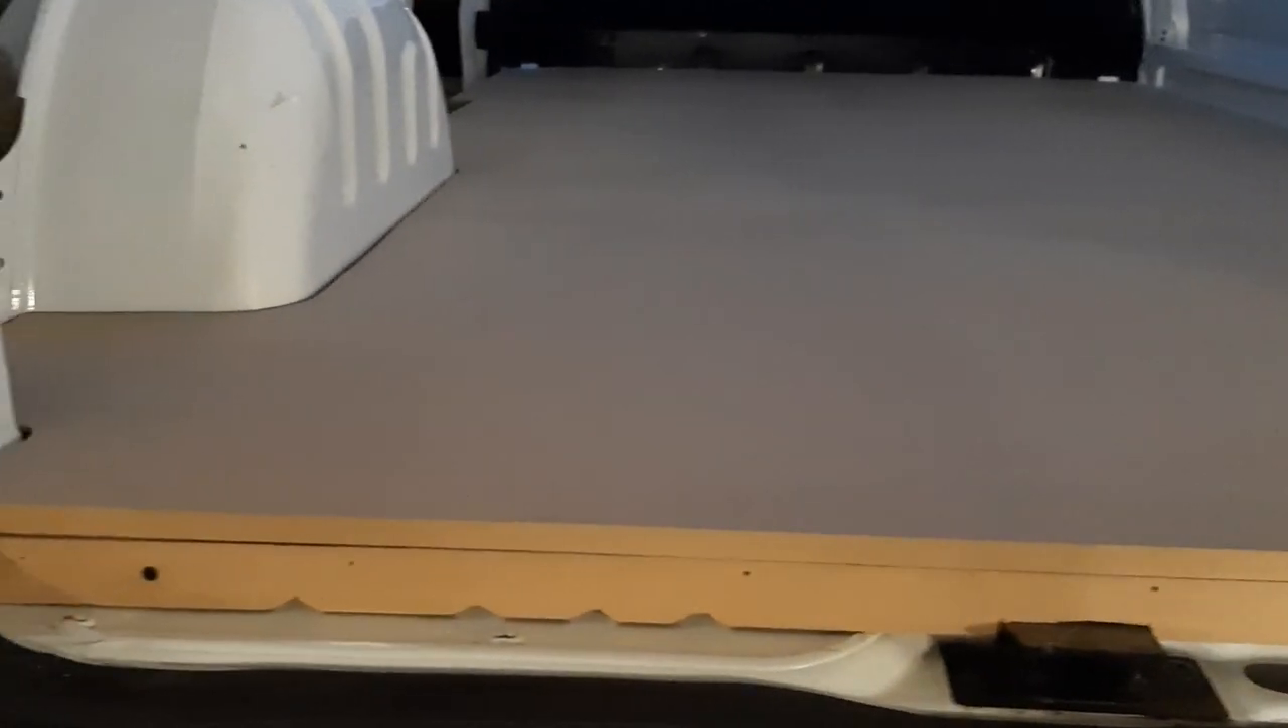Jetzt ist sie drin, die Bodenplatte, wie man sehen kann.